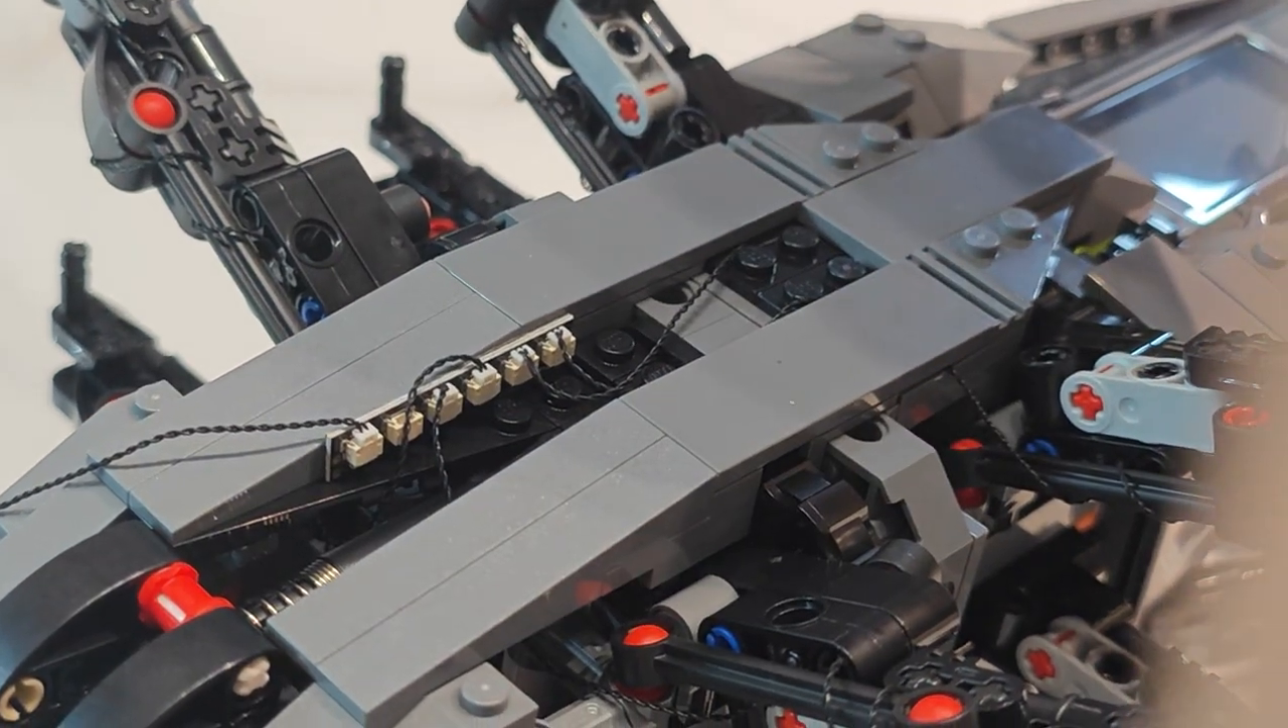As you can see from this close -up view, the plugs are all connected to the board.